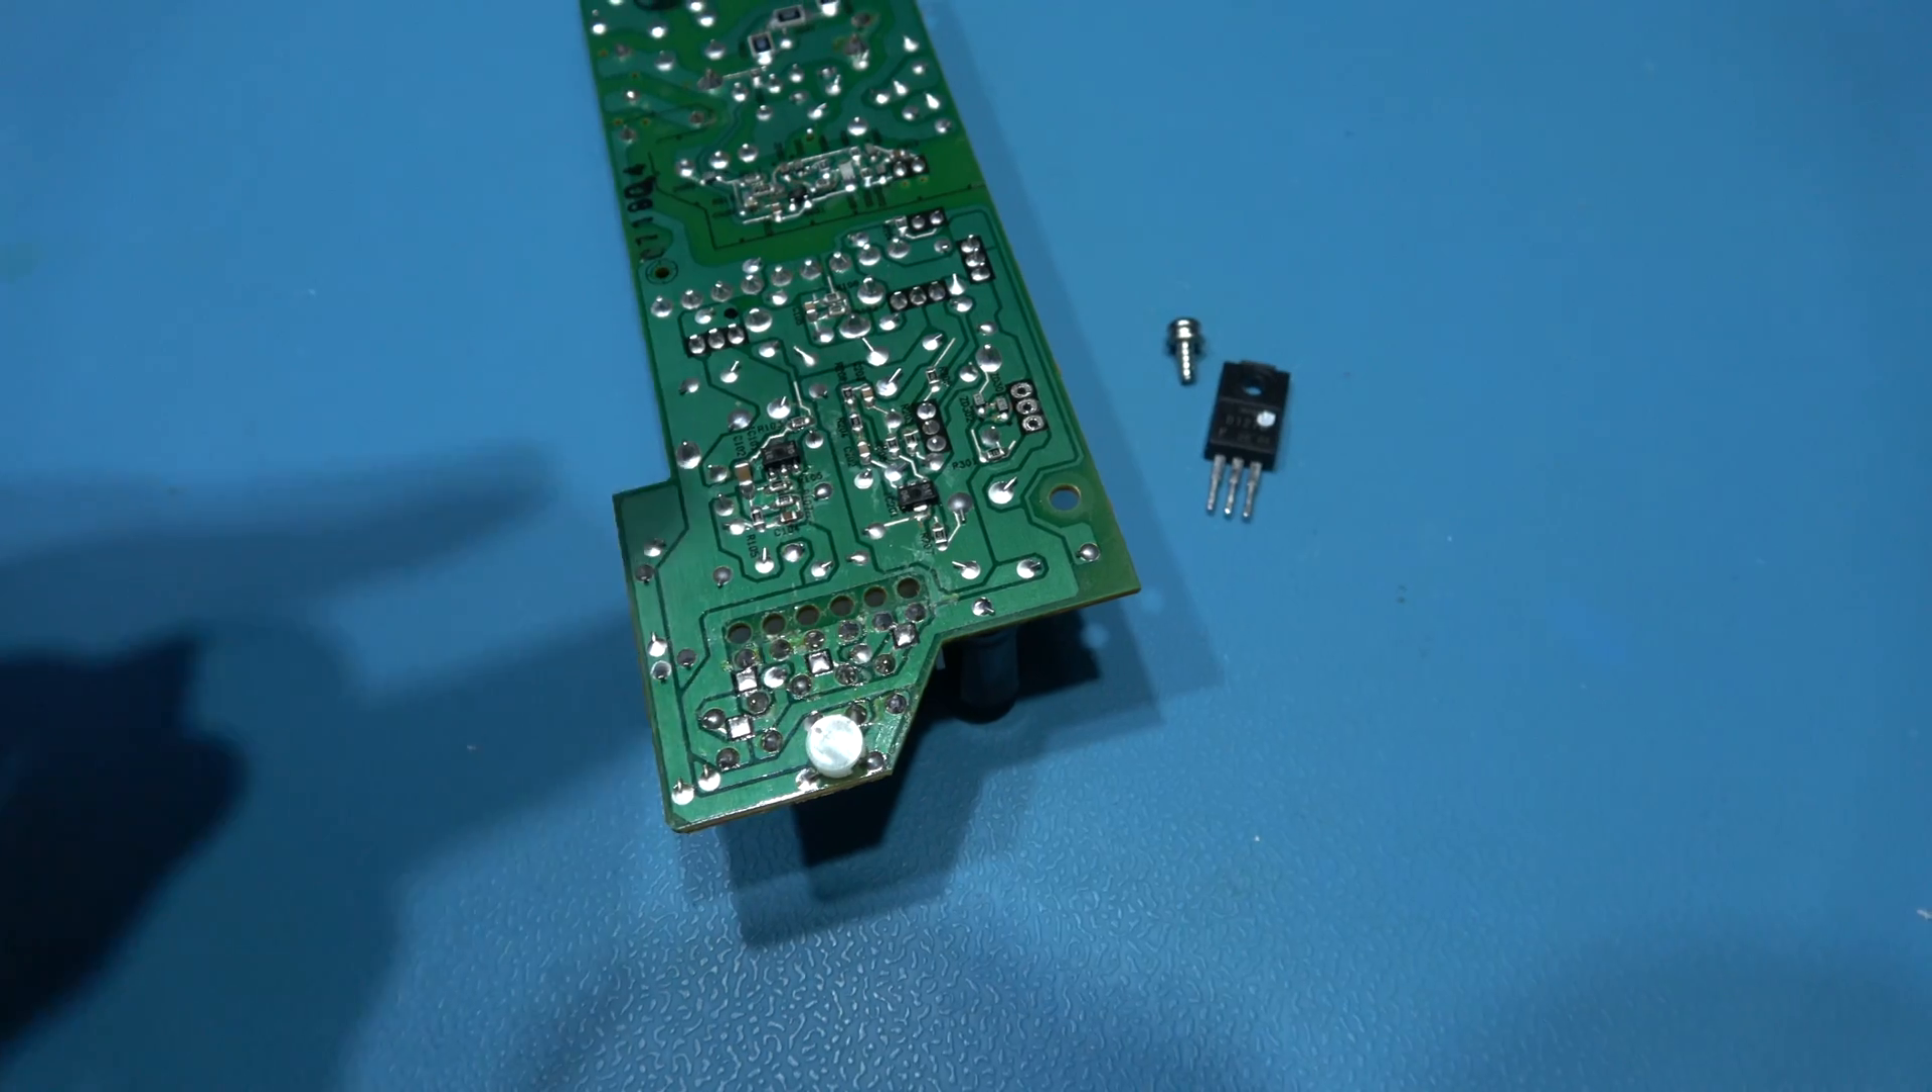That's the power transistor removed from the circuit.